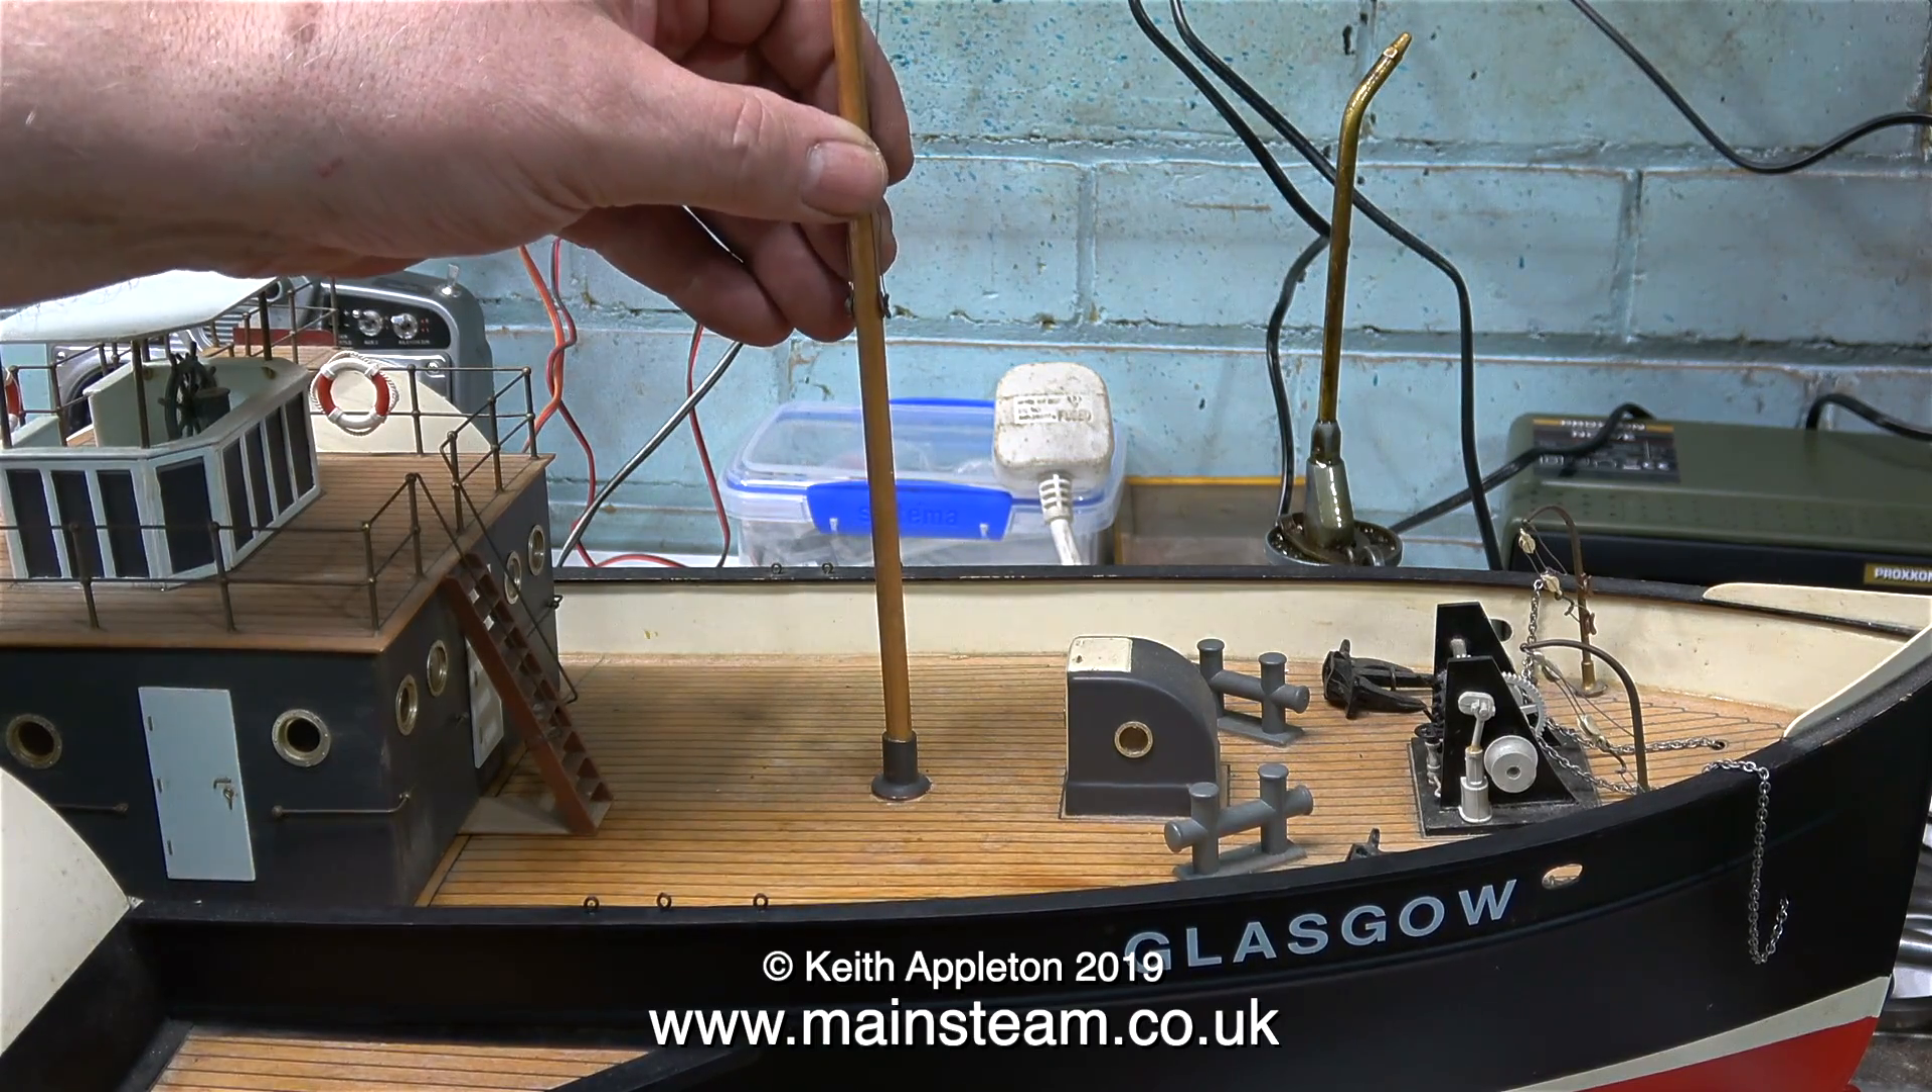So I cut the mast off the fitting, drilled down the fitting part way, reattached the fitting to the deck and now the mast just plugs in.